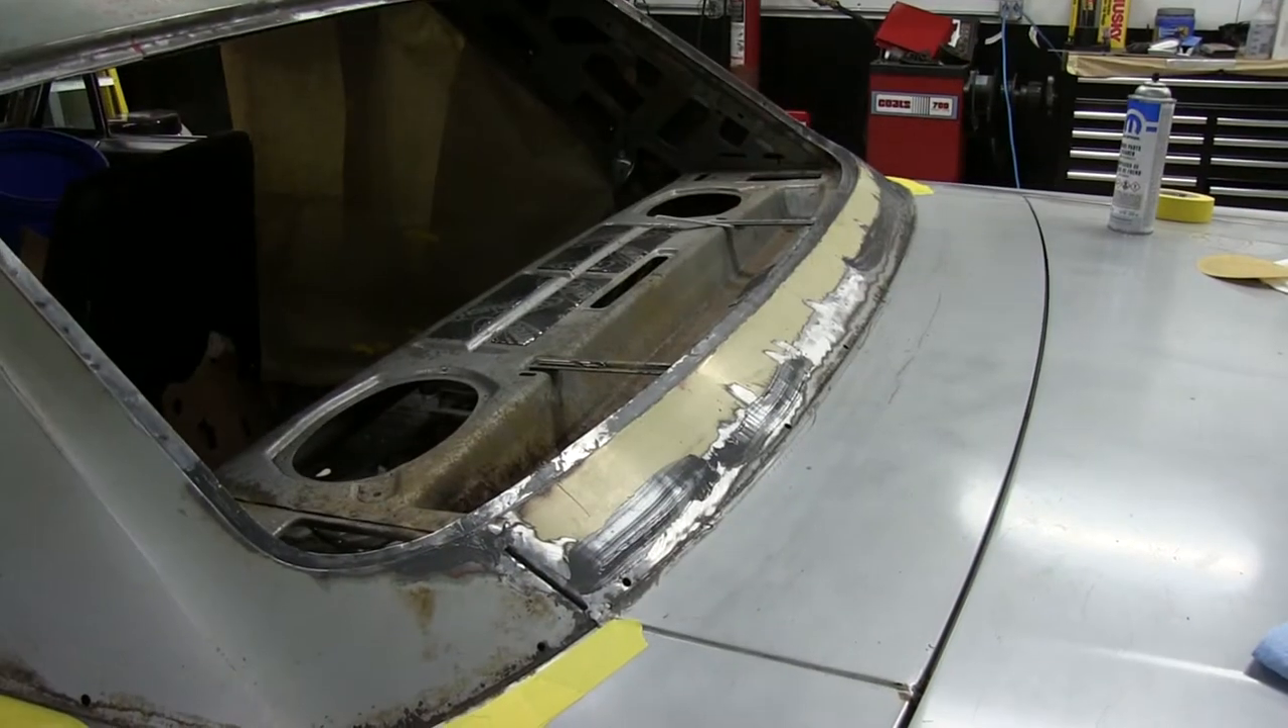Okay so as you can see the panel is all welded in.